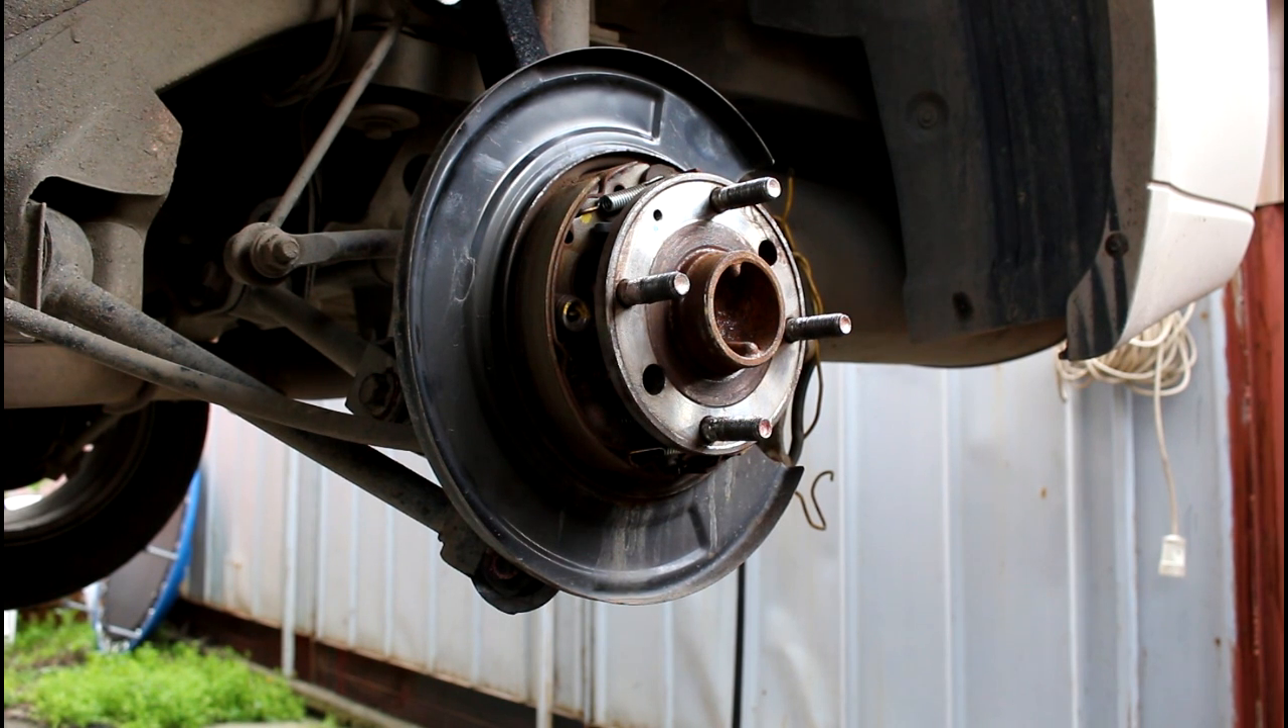Все, все крепления я протянул. Осталось нам поставить тормозной диск и суппорт.